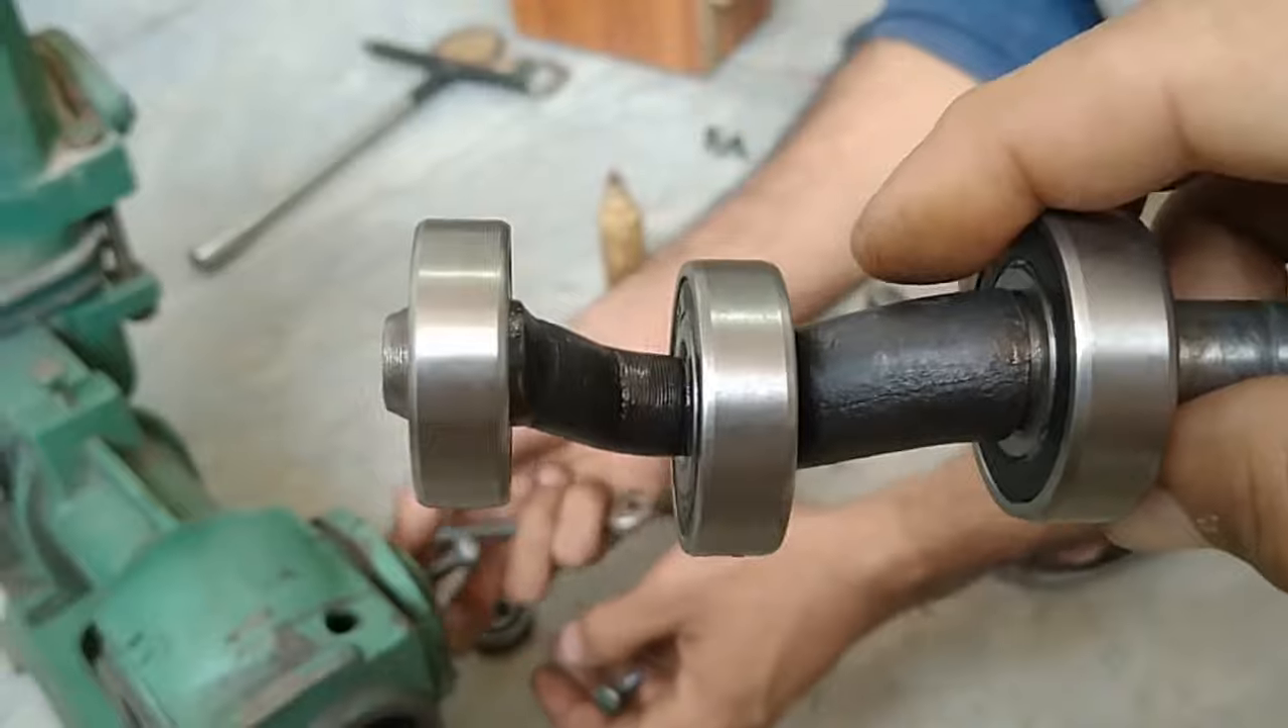بیرنگ ہم نے نئے لگا دی ہیں تینوں۔